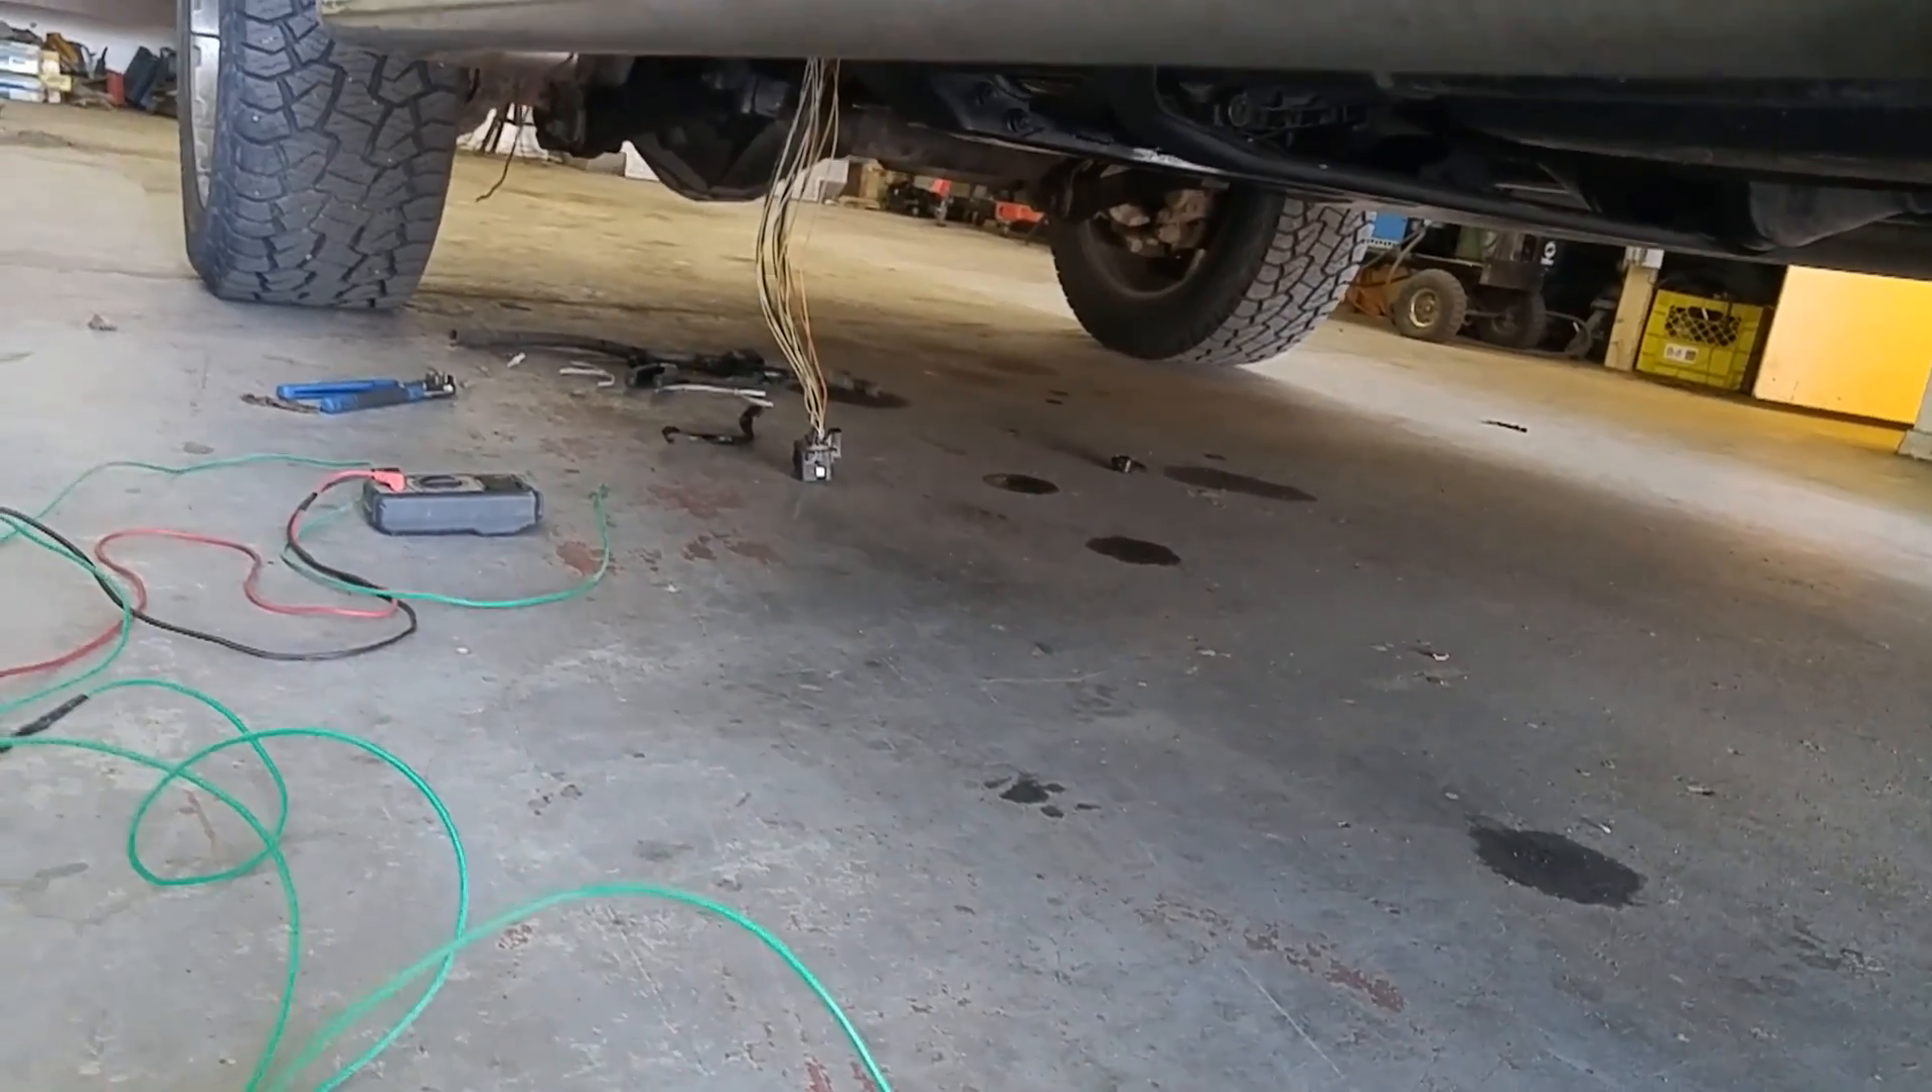I have it pulled out. The wiring harness pulled out of the truck right there.